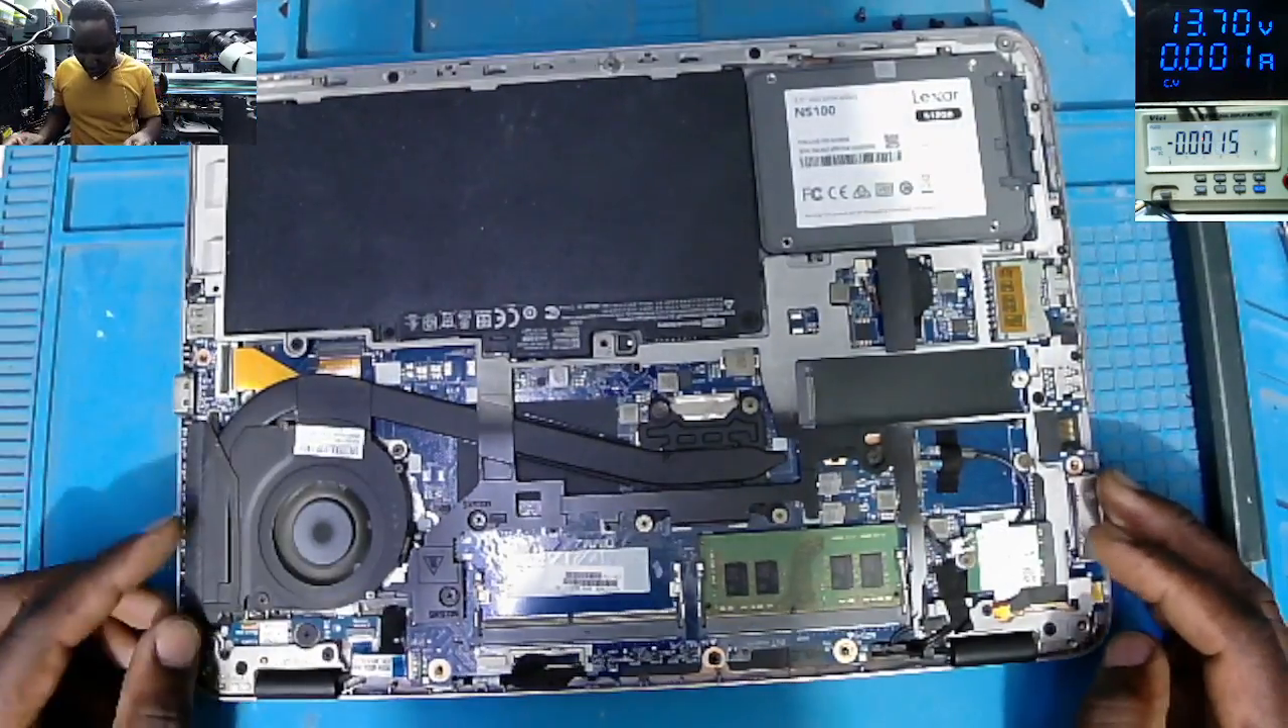So the back of the back cover is out.